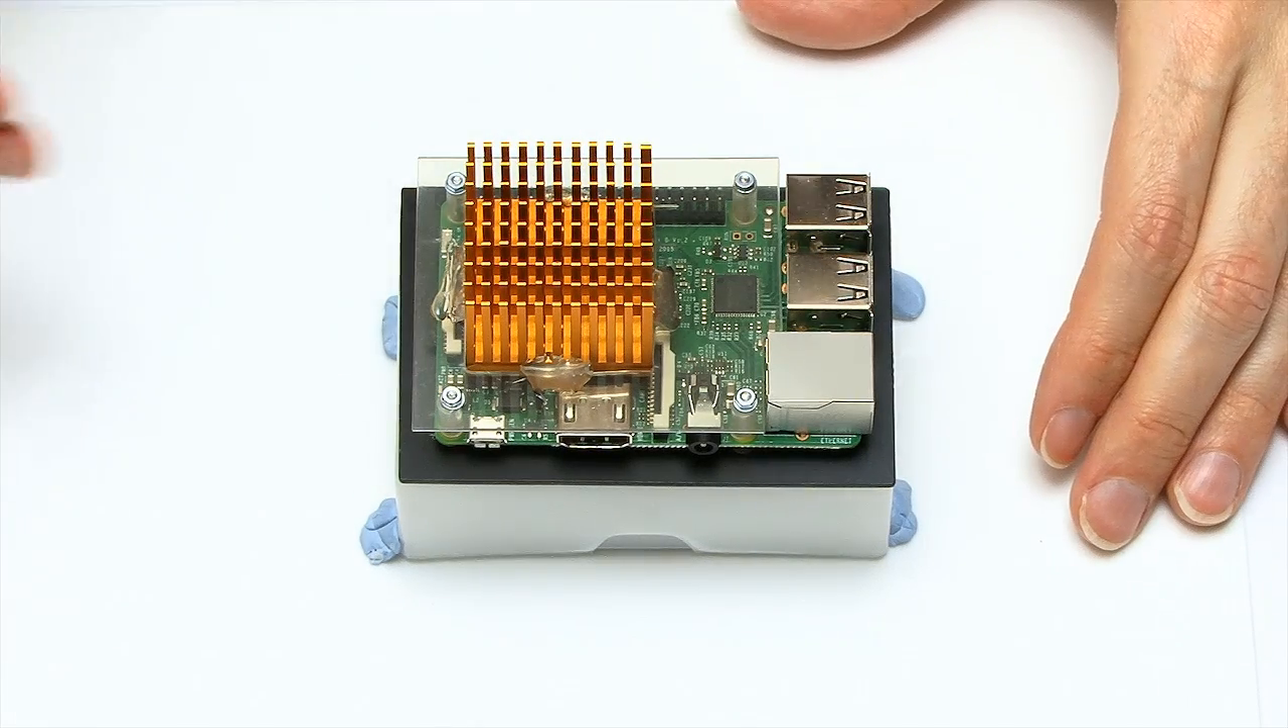Okay, as we head into more bonkers cooling territory, I've now got the Pi mounted on this little box for reasons which become apparent in a second. It's mounted on a baseboard as well.